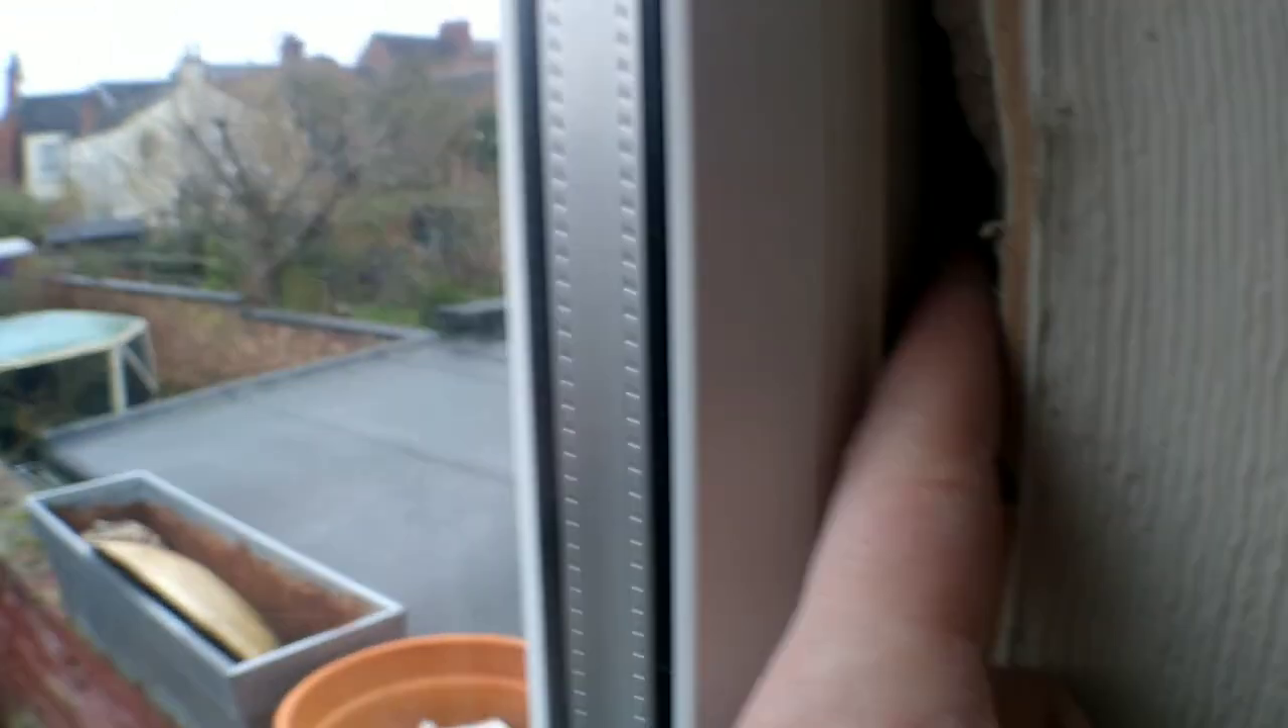You can see here guys we've got a huge gap between the window frame and the brickwork same down here now.